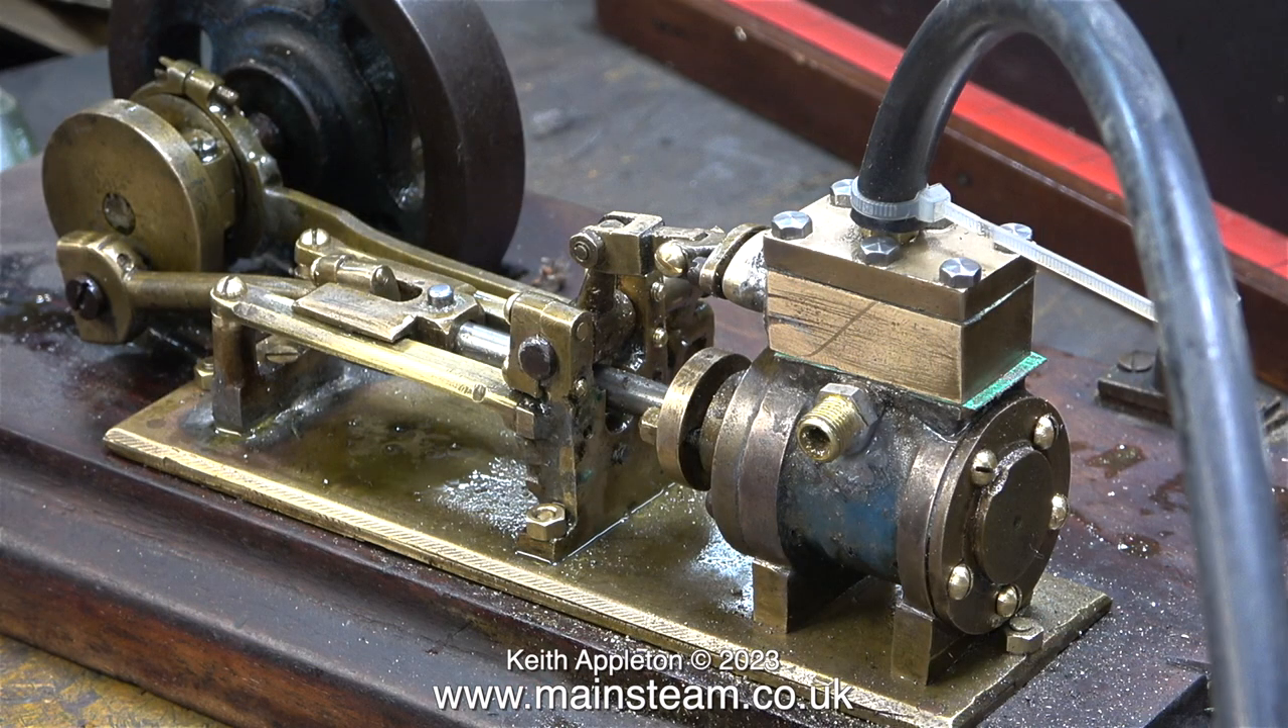Here's the finished job the steam chest and cover are now held in place securely with six brand new 4BA hexagon head bolts.